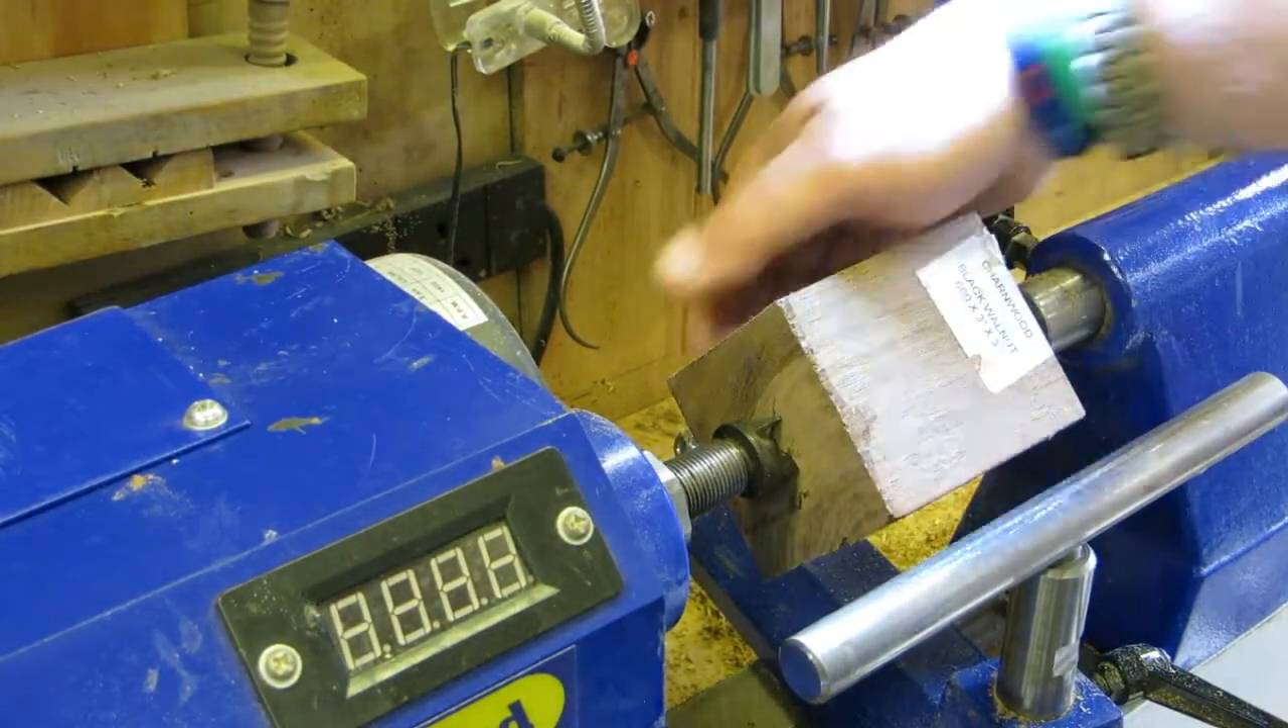We've got the bit of black walnut in the lathe it's between centers at the moment.